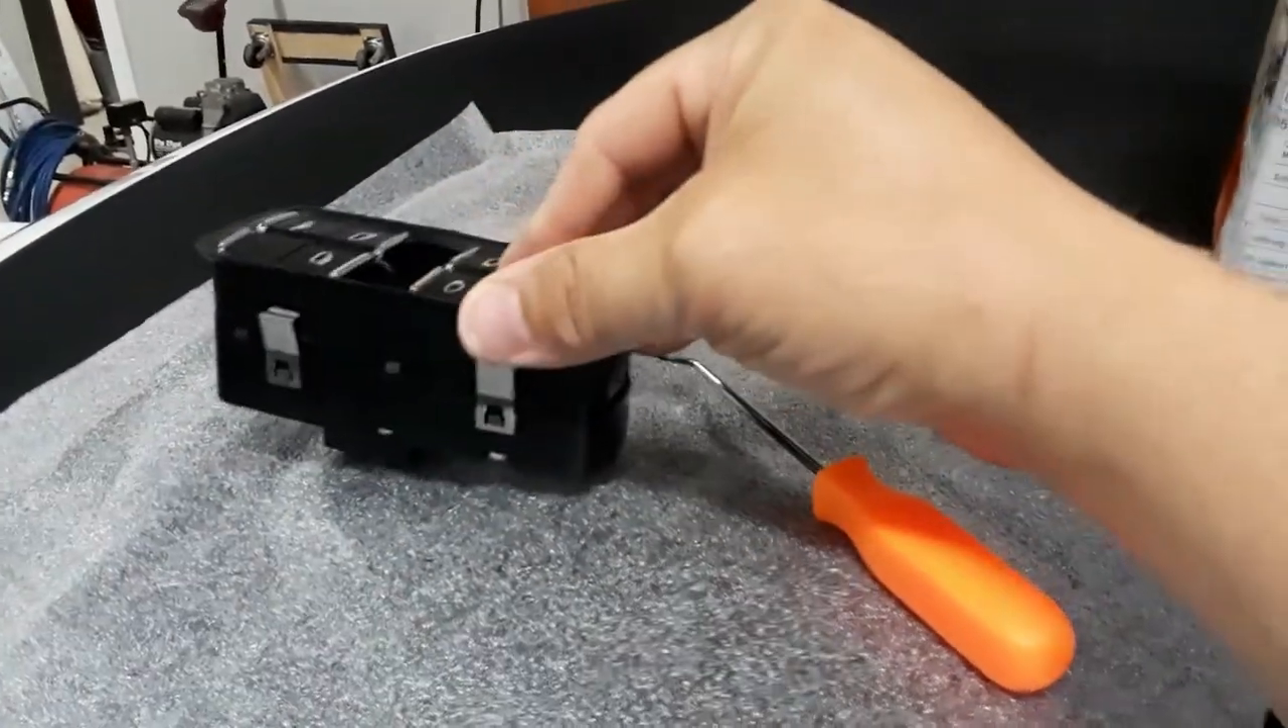So here's a window switch that's been removed.